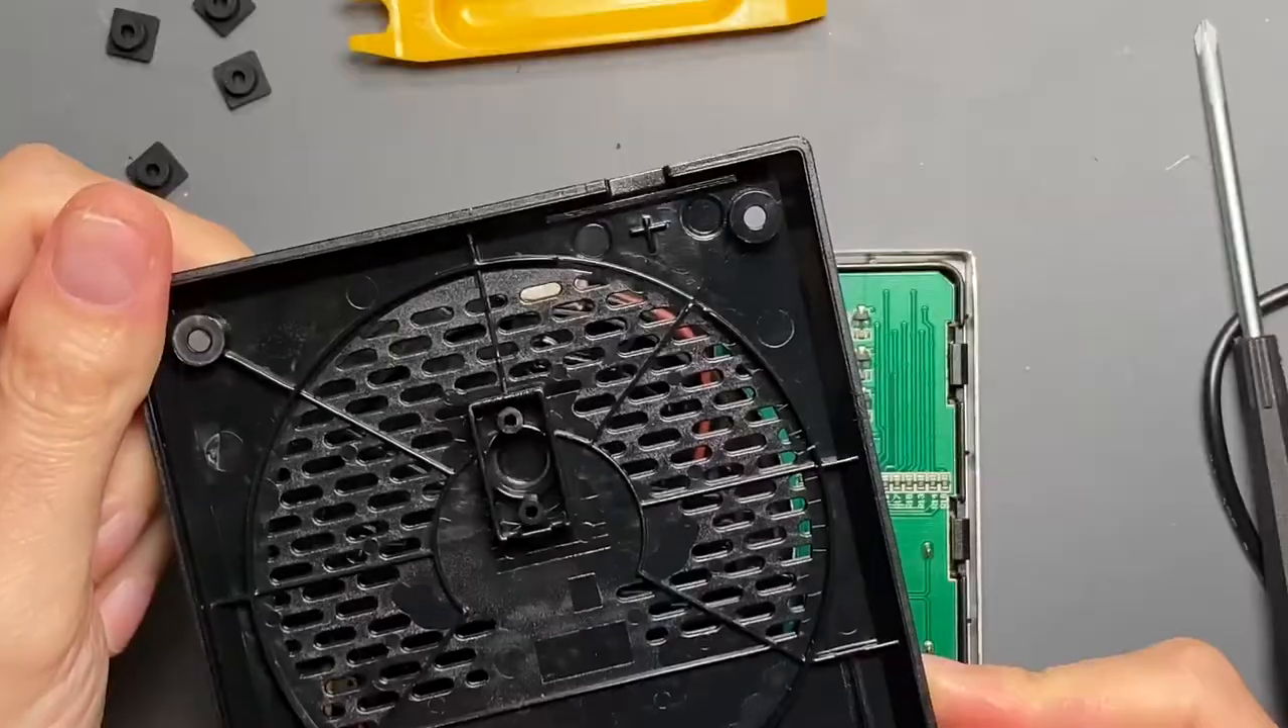So that's the back panel off.